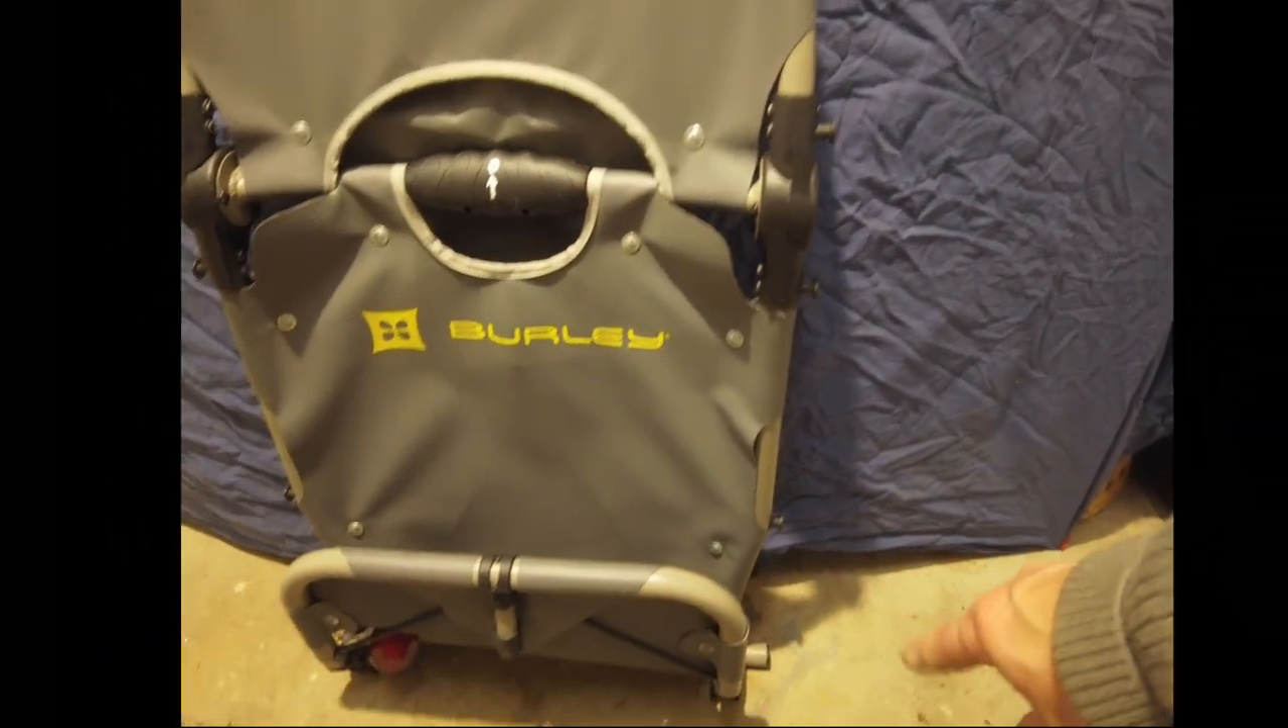Nun habe ich hier unten allerdings noch nicht die räder dran gemacht das kommt dann noch hier an der seite.